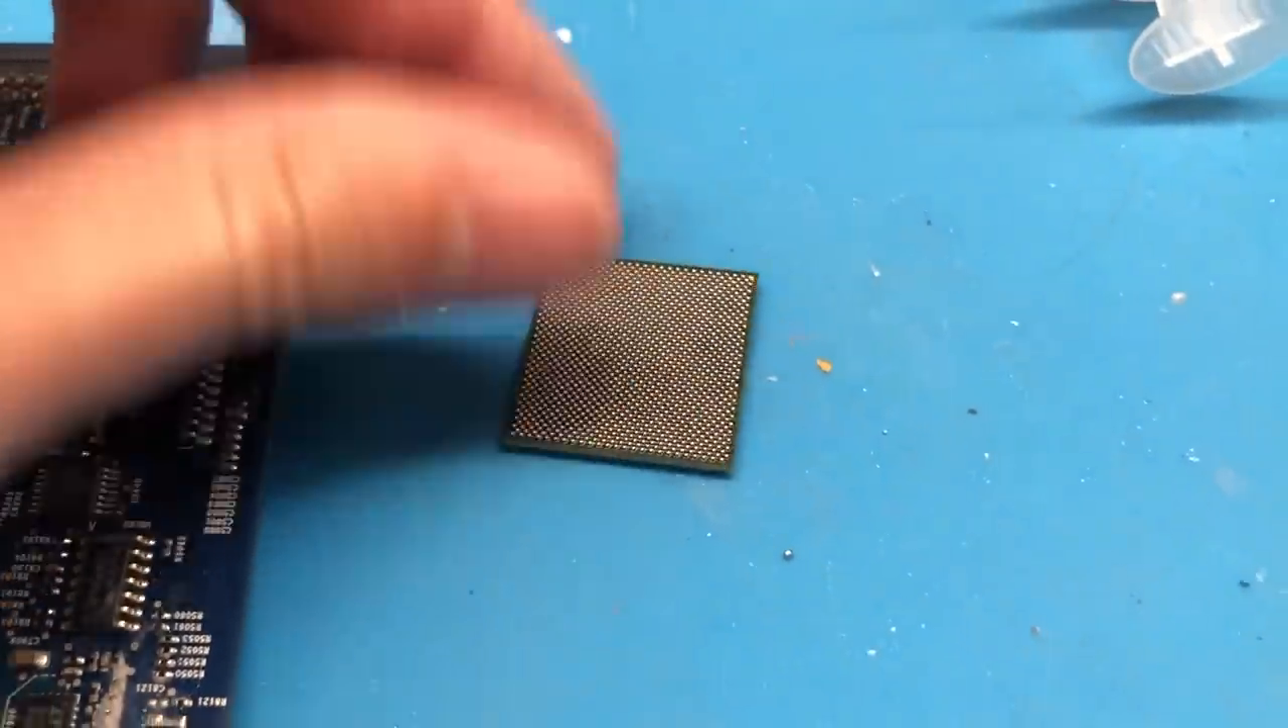I have successfully reballed the Northbridge chip here, and it's now ready to be resoldered back onto the board.